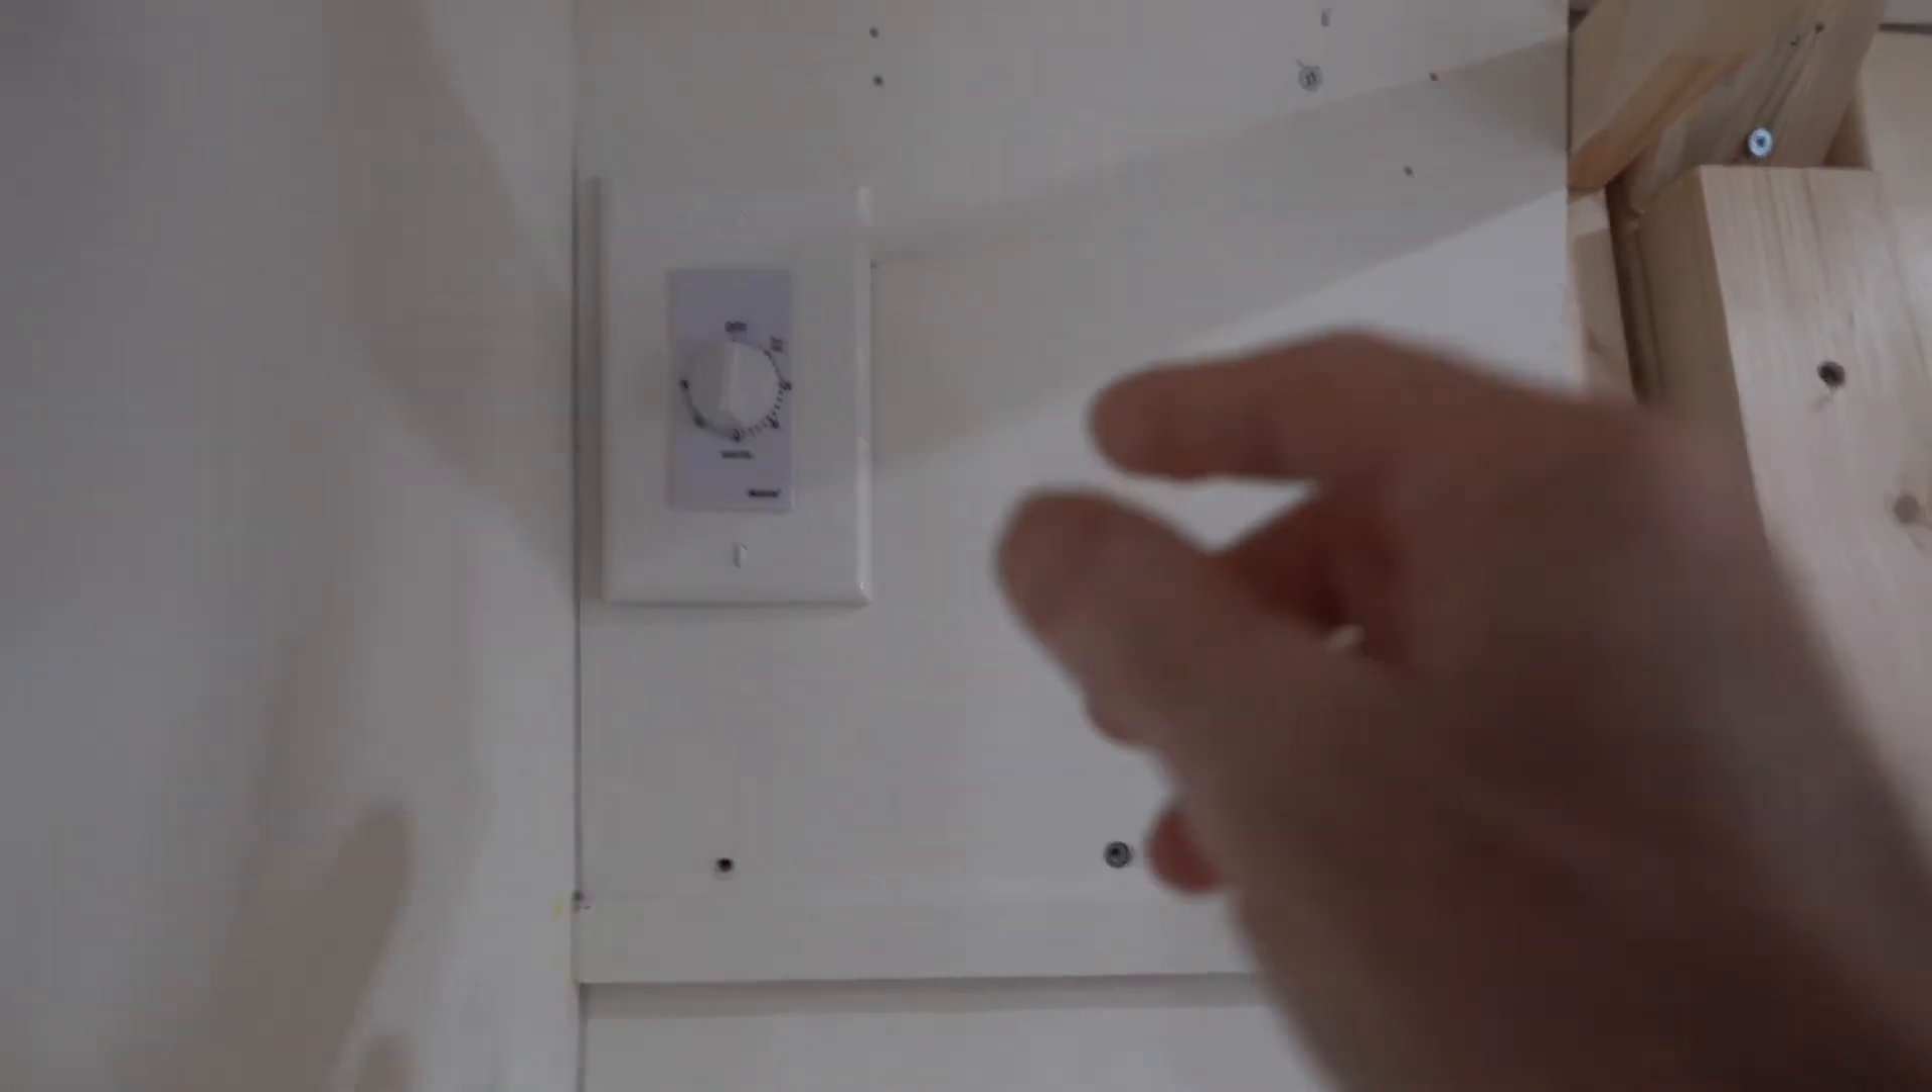So there's my cabinet that I've mounted this timer switch in for my water heater and there is this timer at the top.